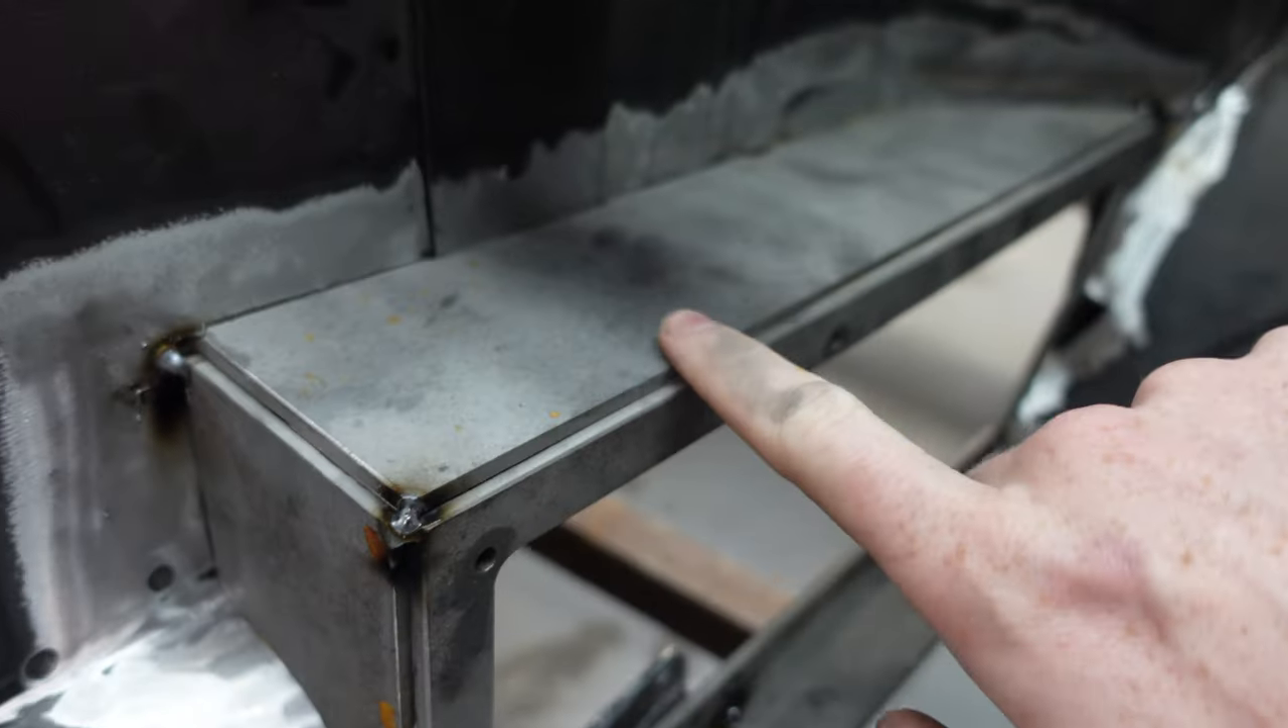You can see the fitment's pretty good. Nice fit here, easy to weld, edge to edge joints here.